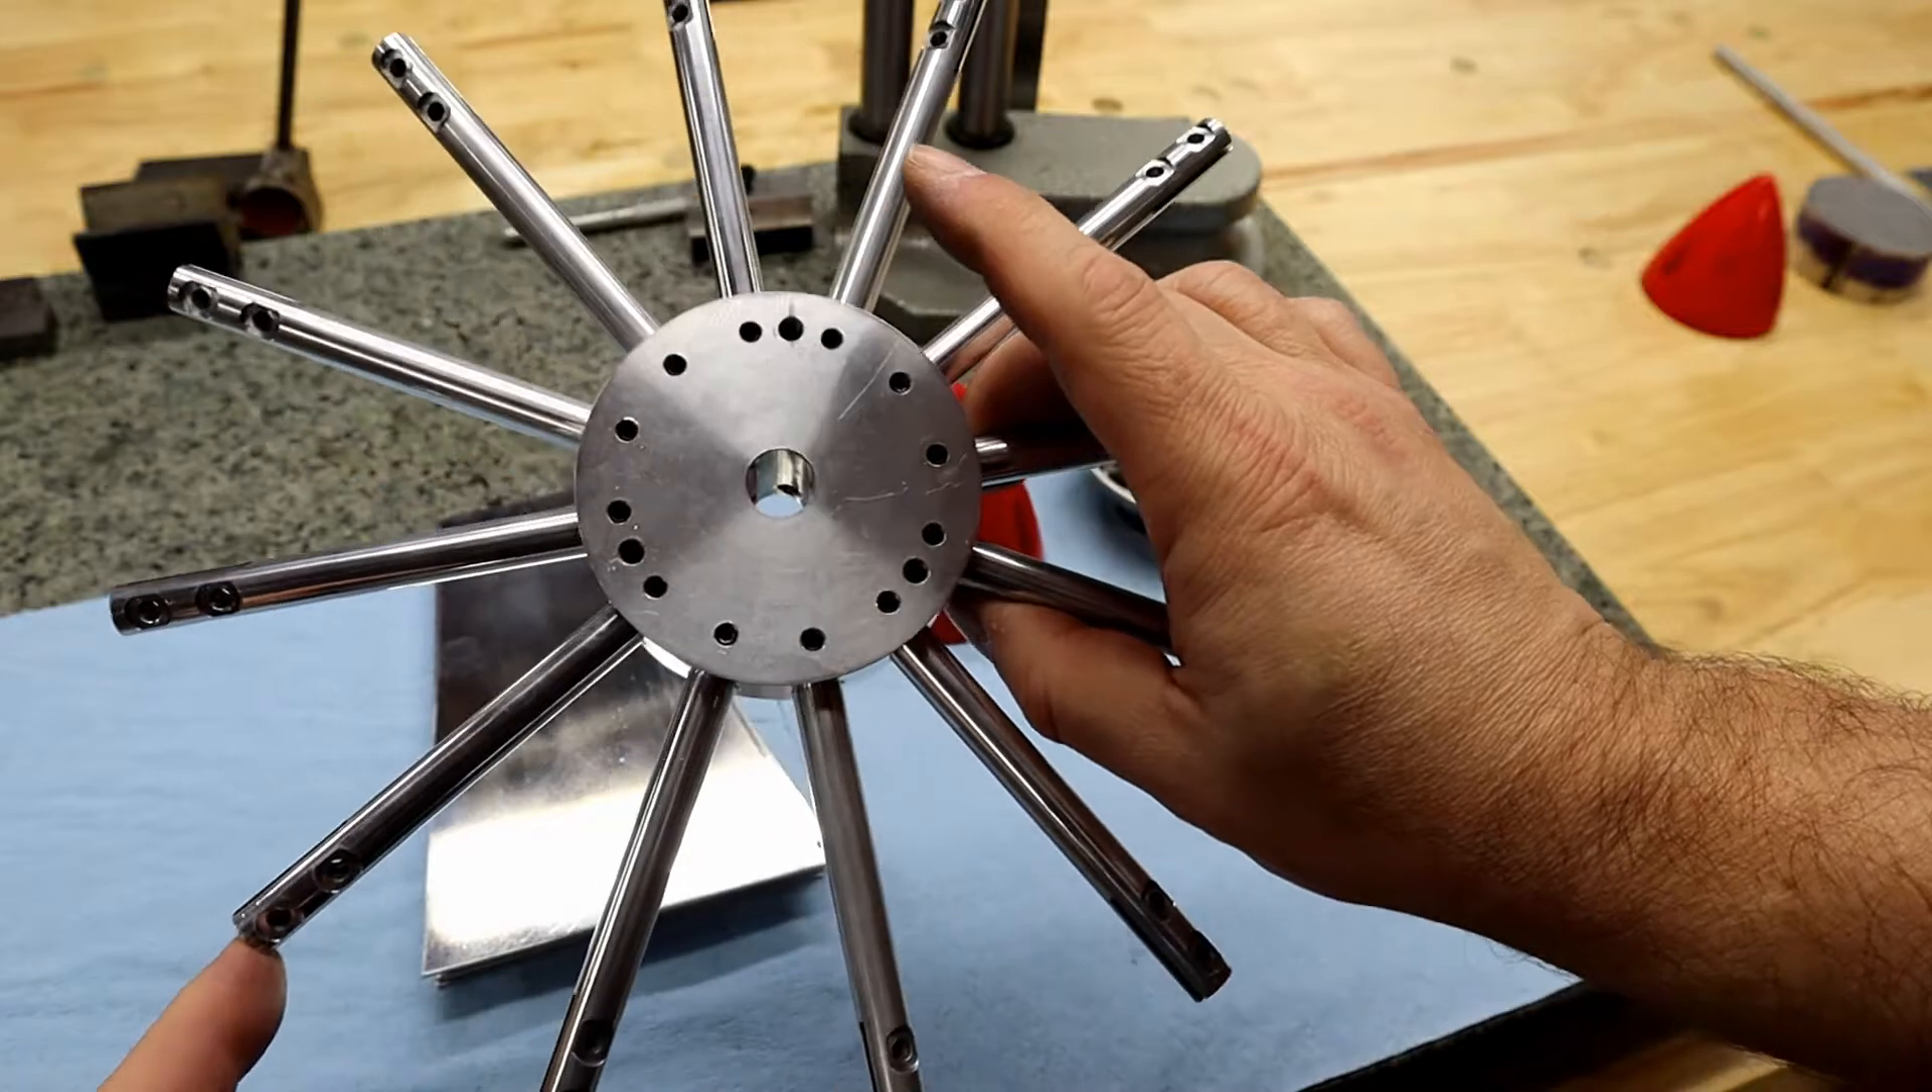I've gone ahead and installed all twelve rods into the hub.